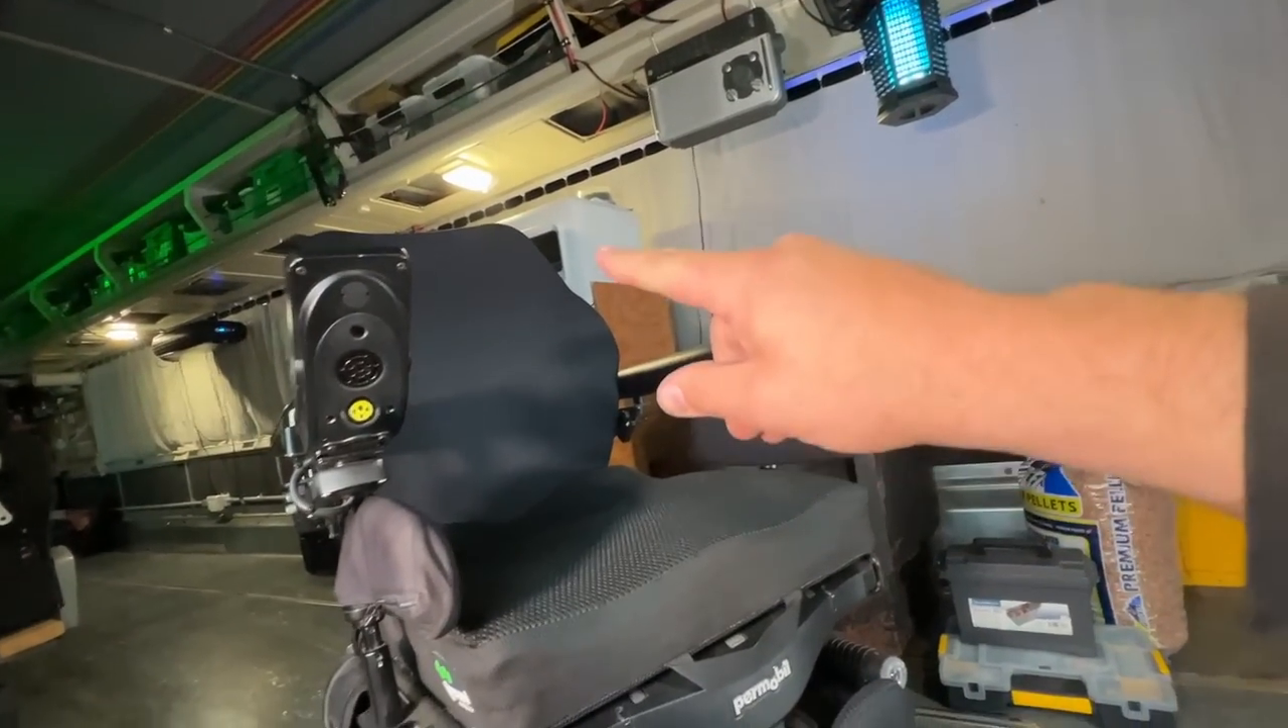I don't really feel like getting back into my chair again, which, by the way, the backrest is now reinstalled and it doesn't squeak anymore.